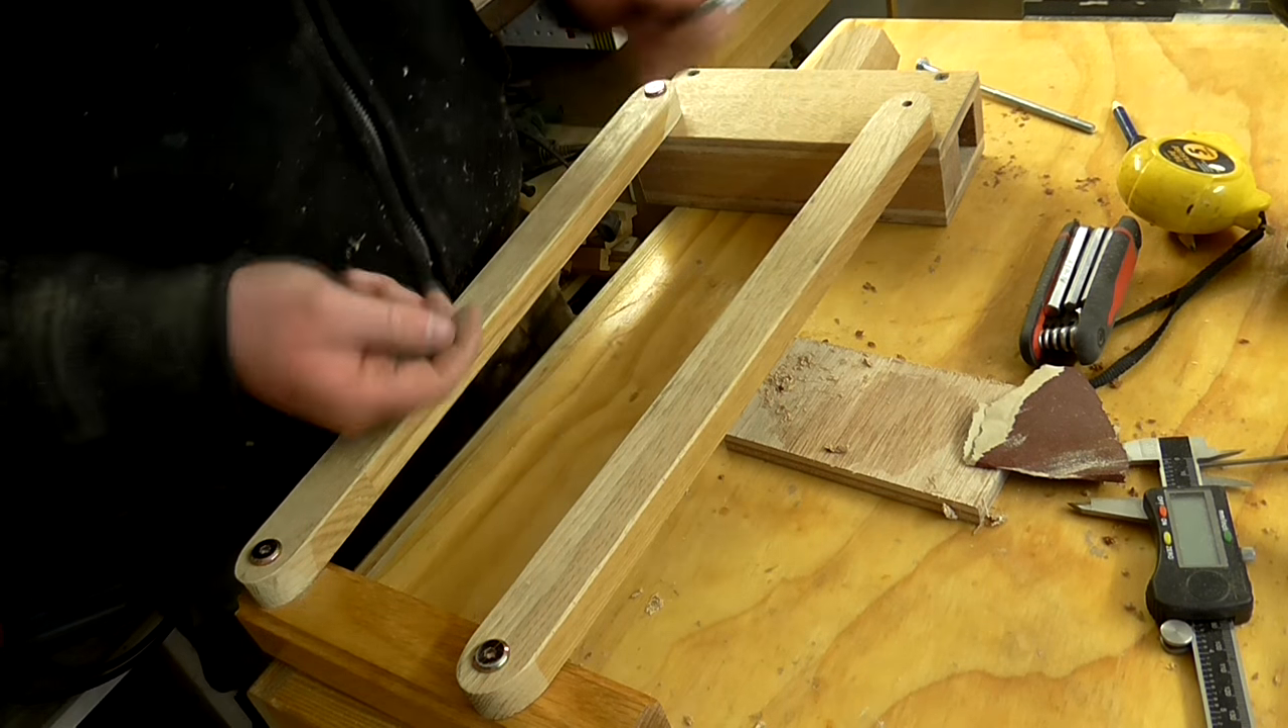I've now got three of the four bolts added to the parallelogram.